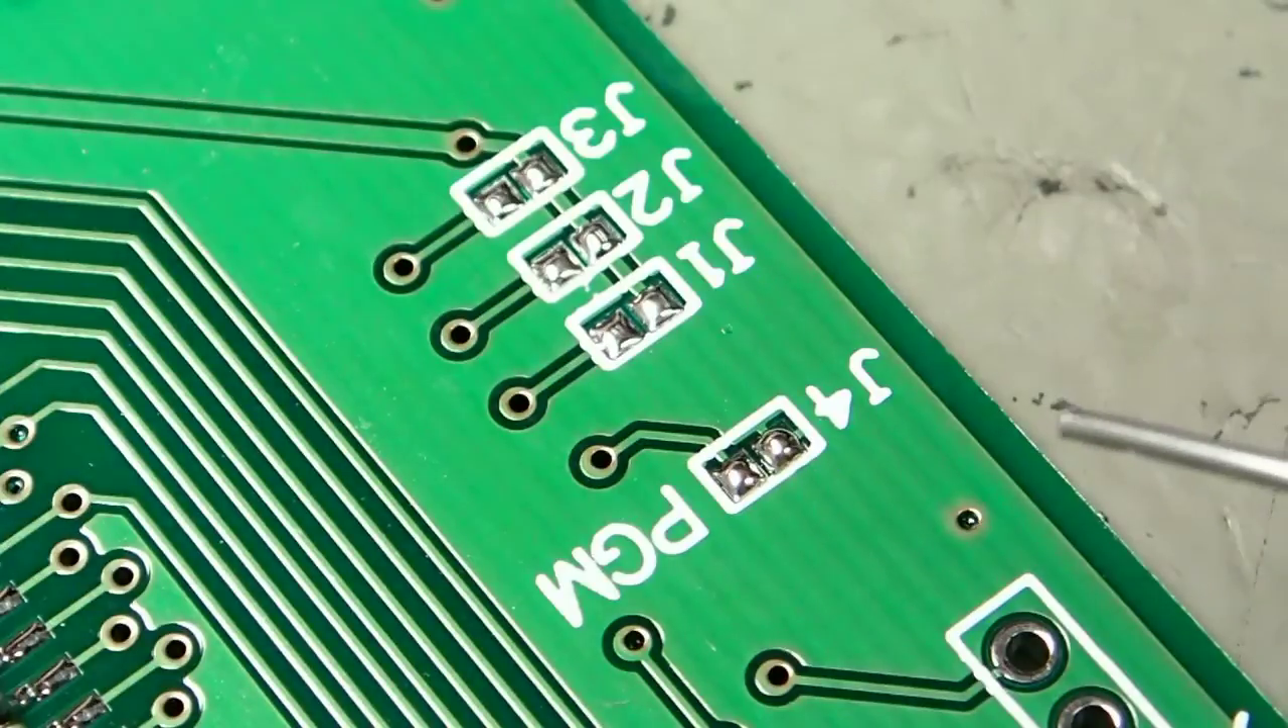You can see all the jumpers on this board are removed at the moment so I'll fit them first.